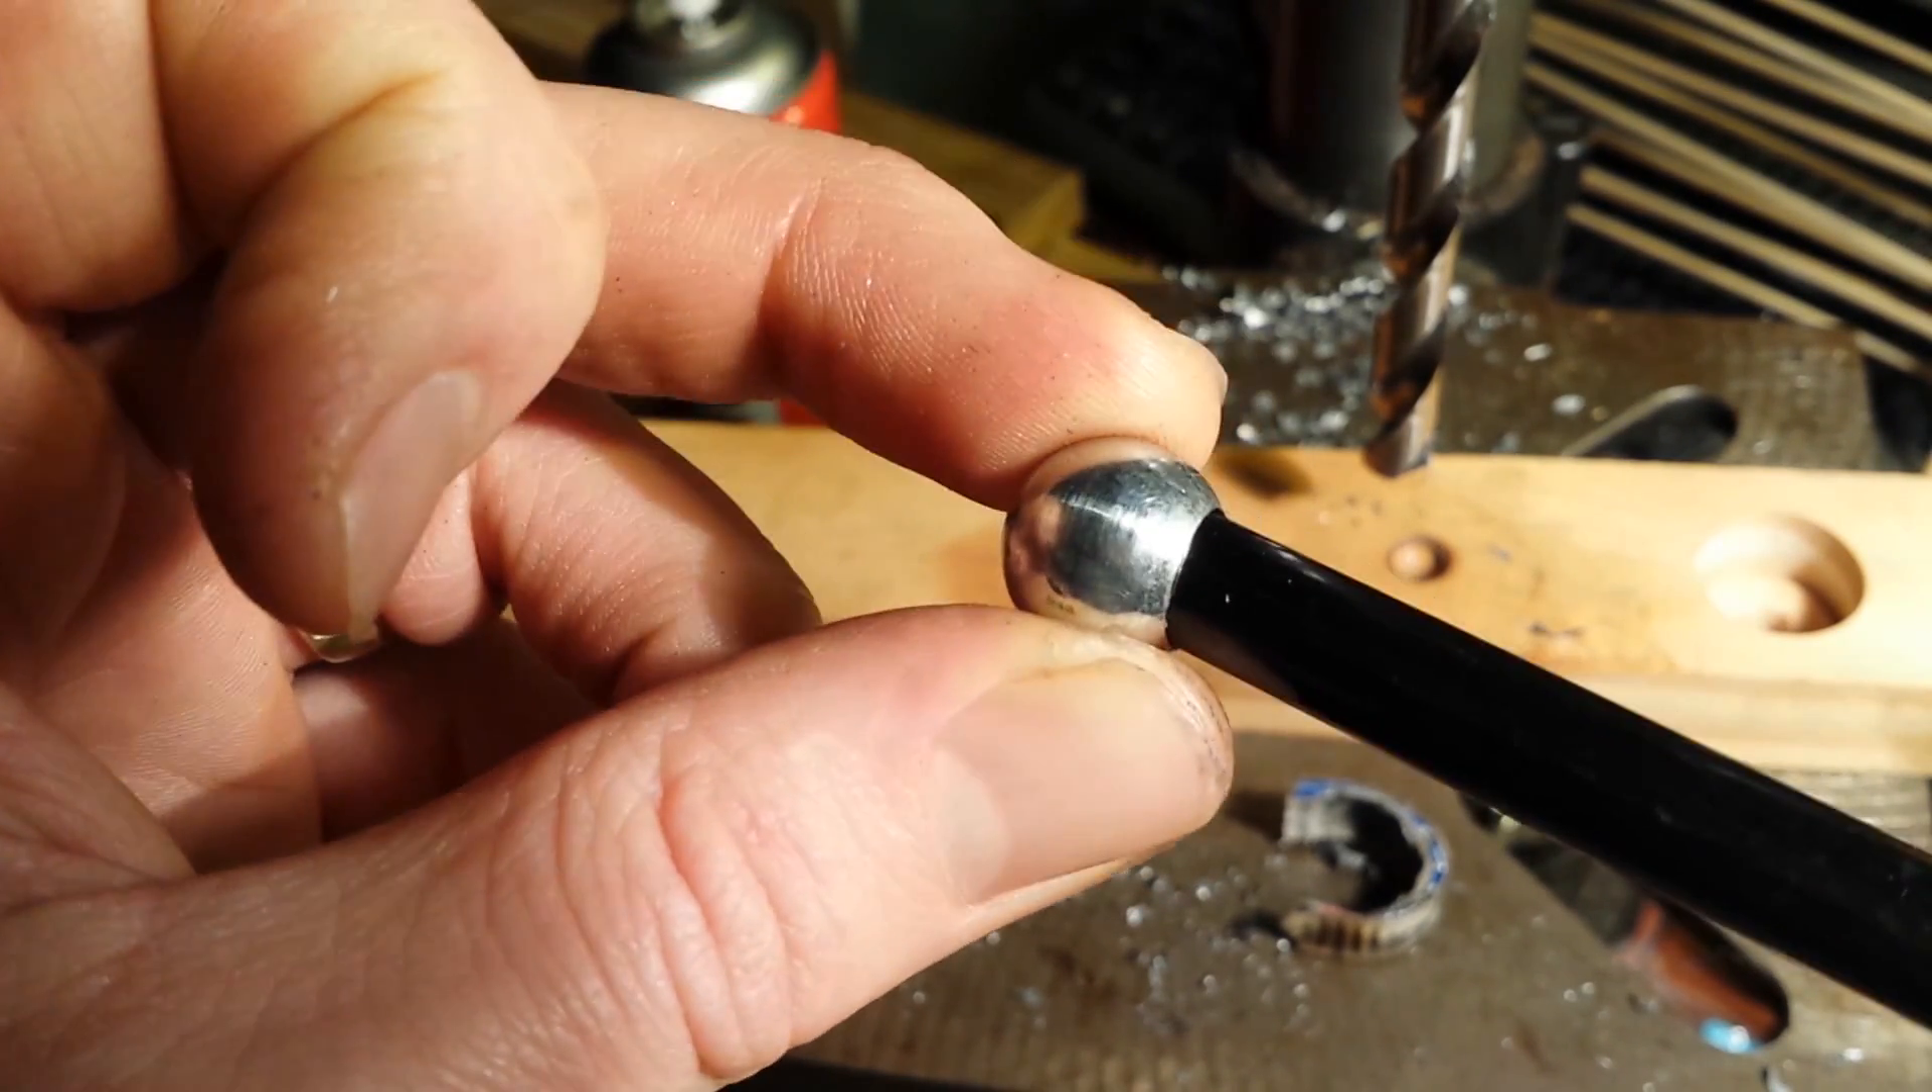And the end result is a nice clean fit to a 9mm kite rod.